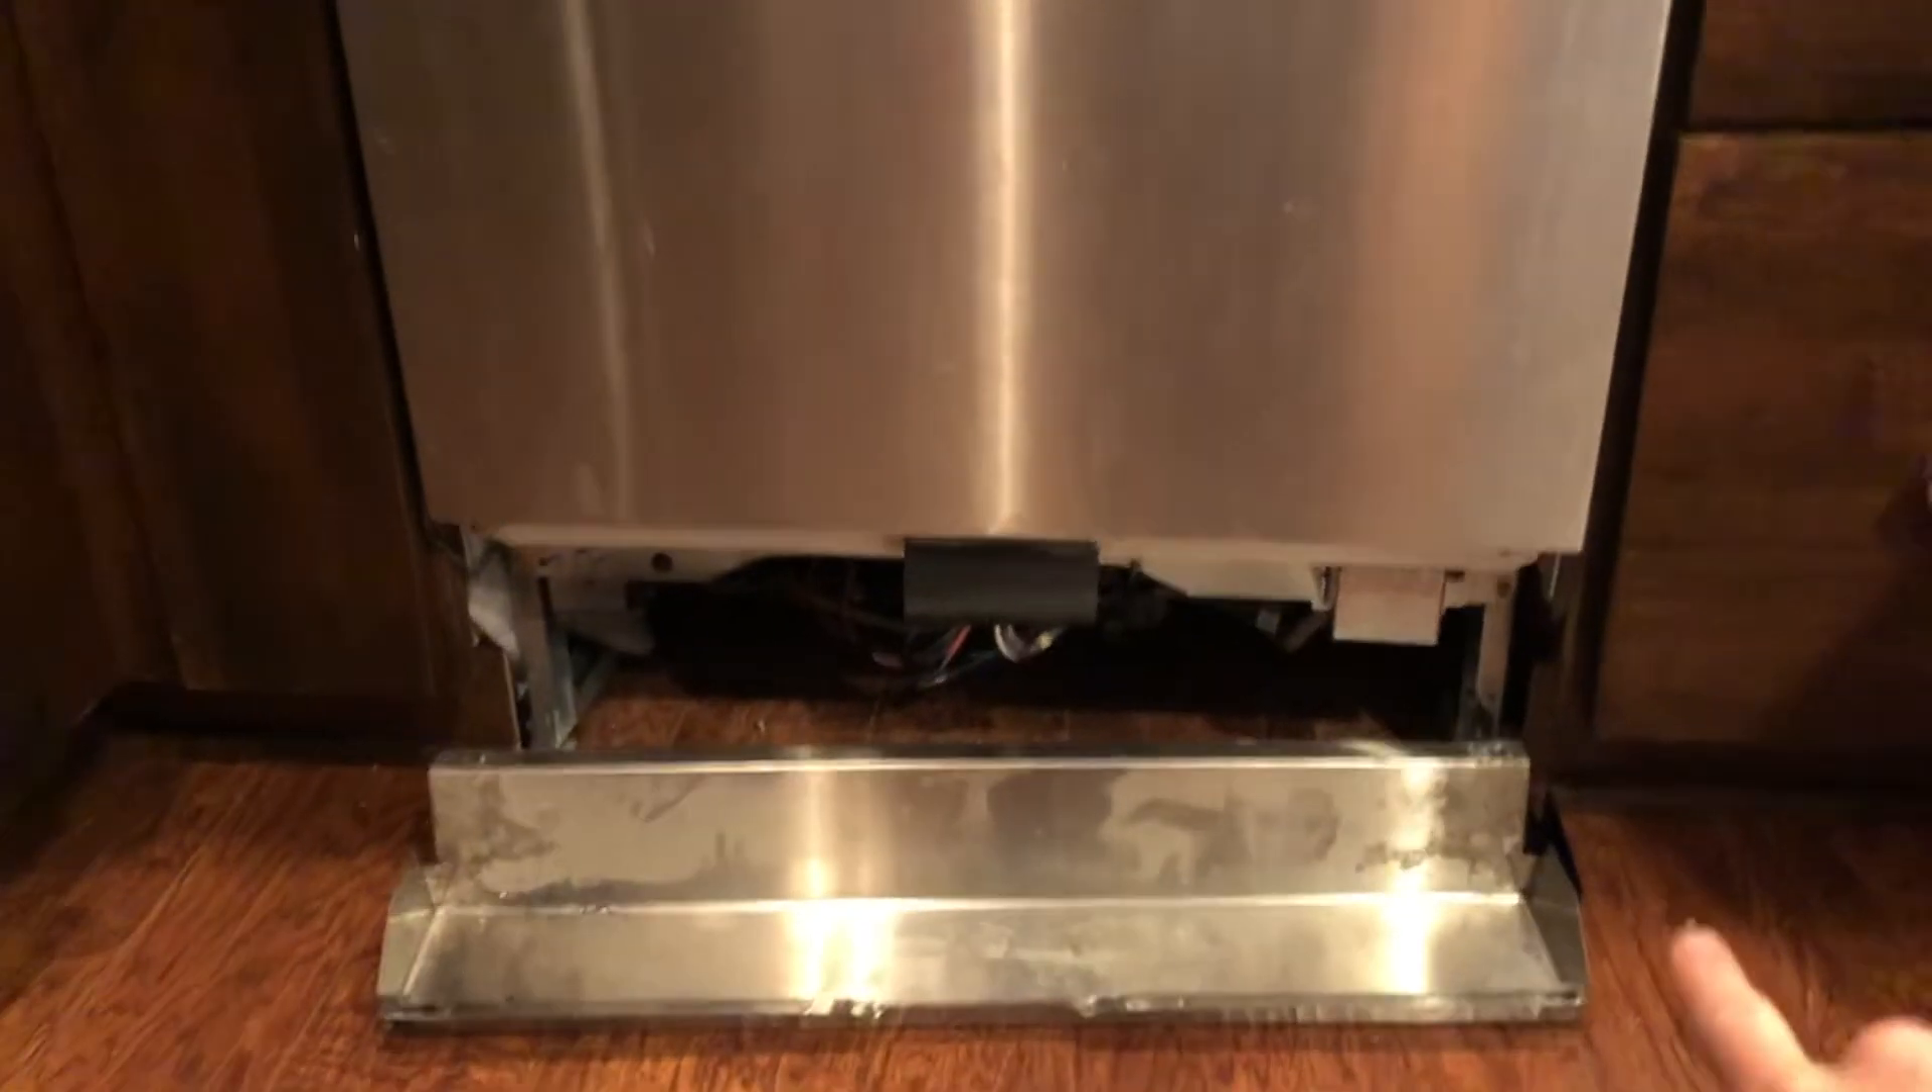All I've done at this point is taken off the bottom panel.